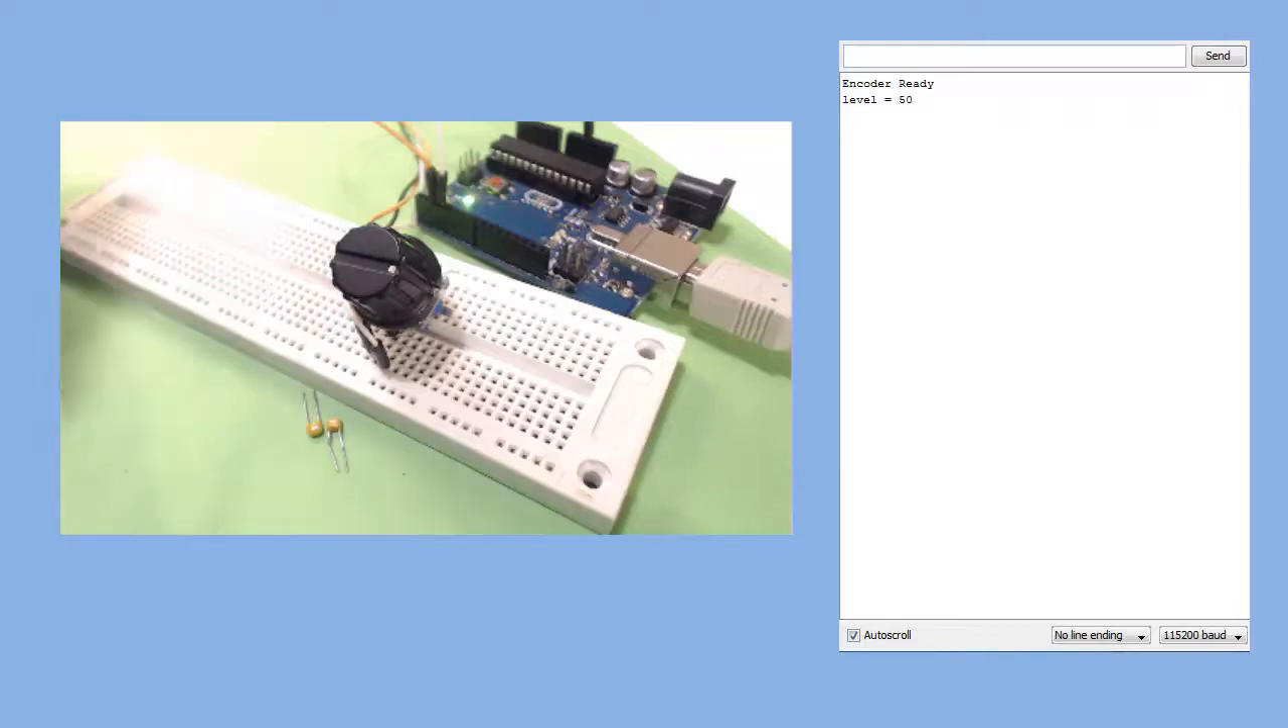The capacitors are now out of the circuit.